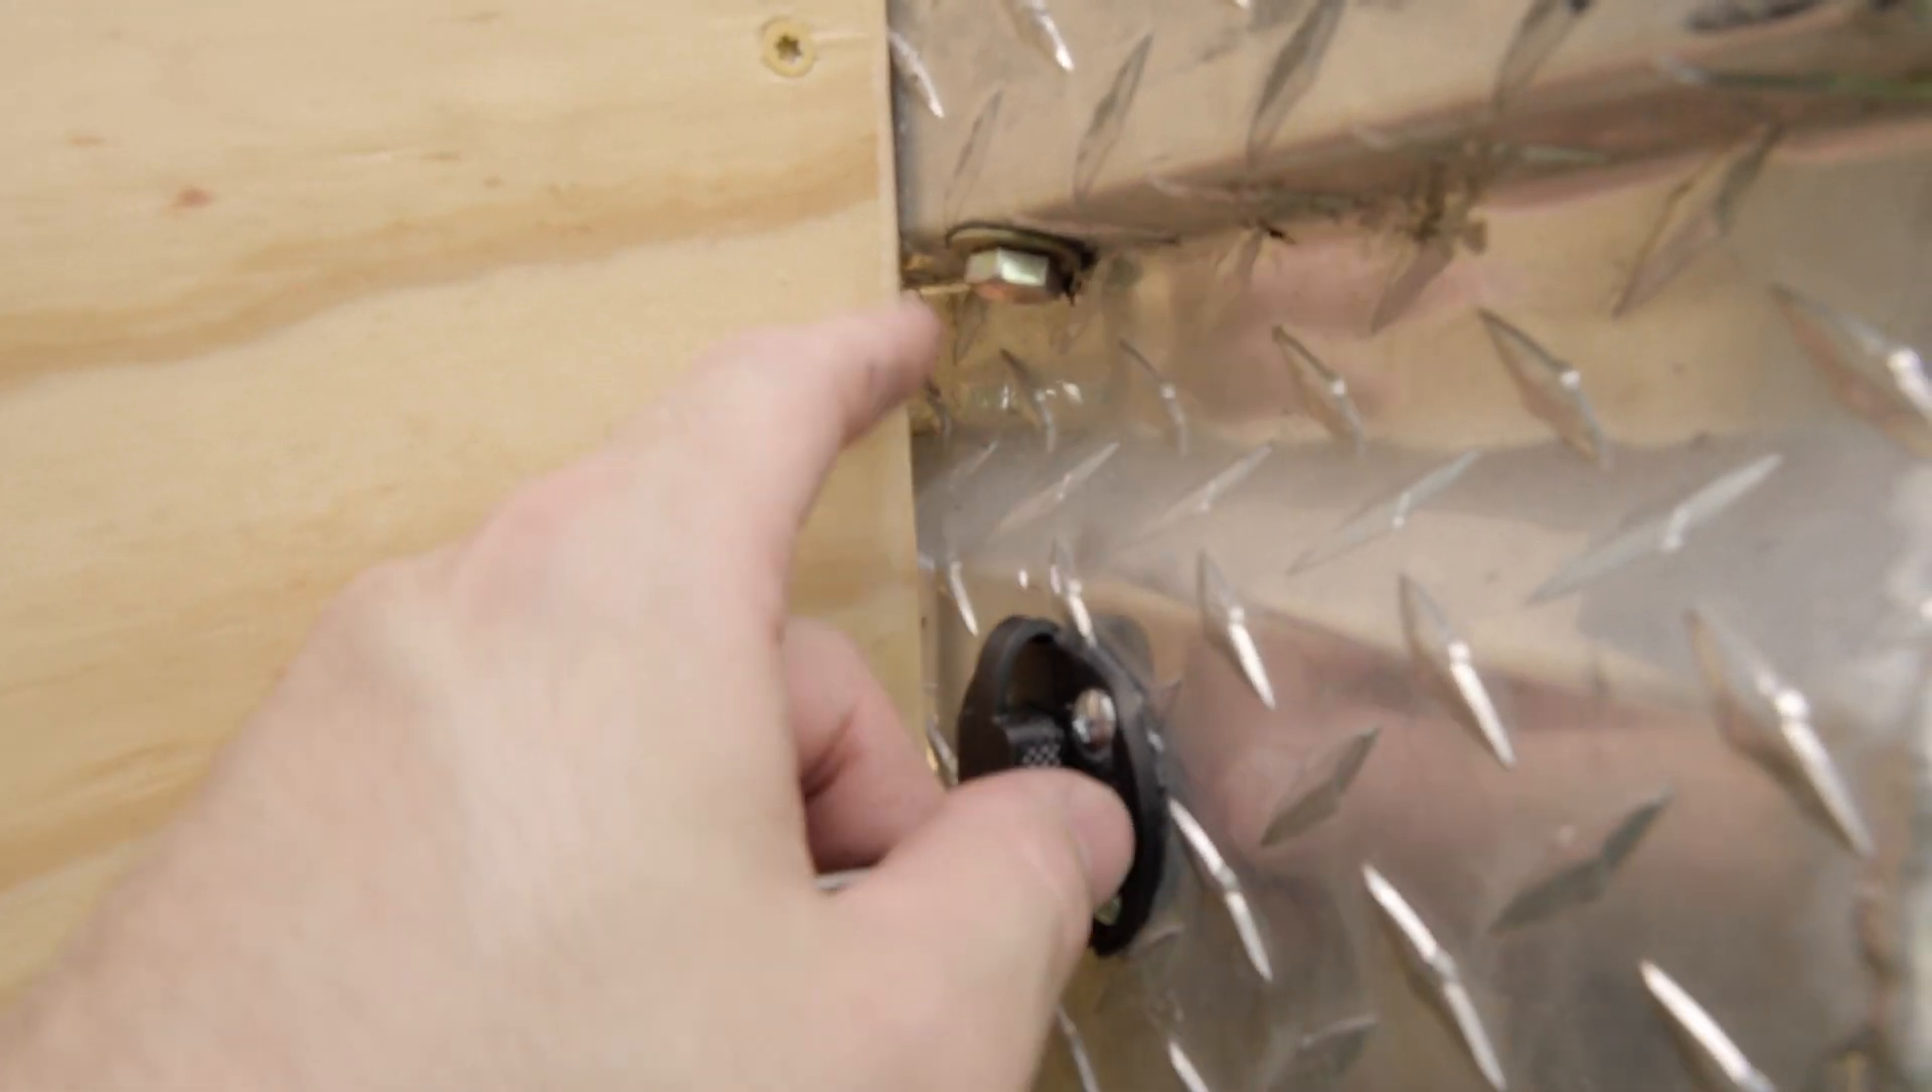Okay so I drilled a hole thinking I could put switches up here and it didn't work so I put a bolt in there to seal it up.